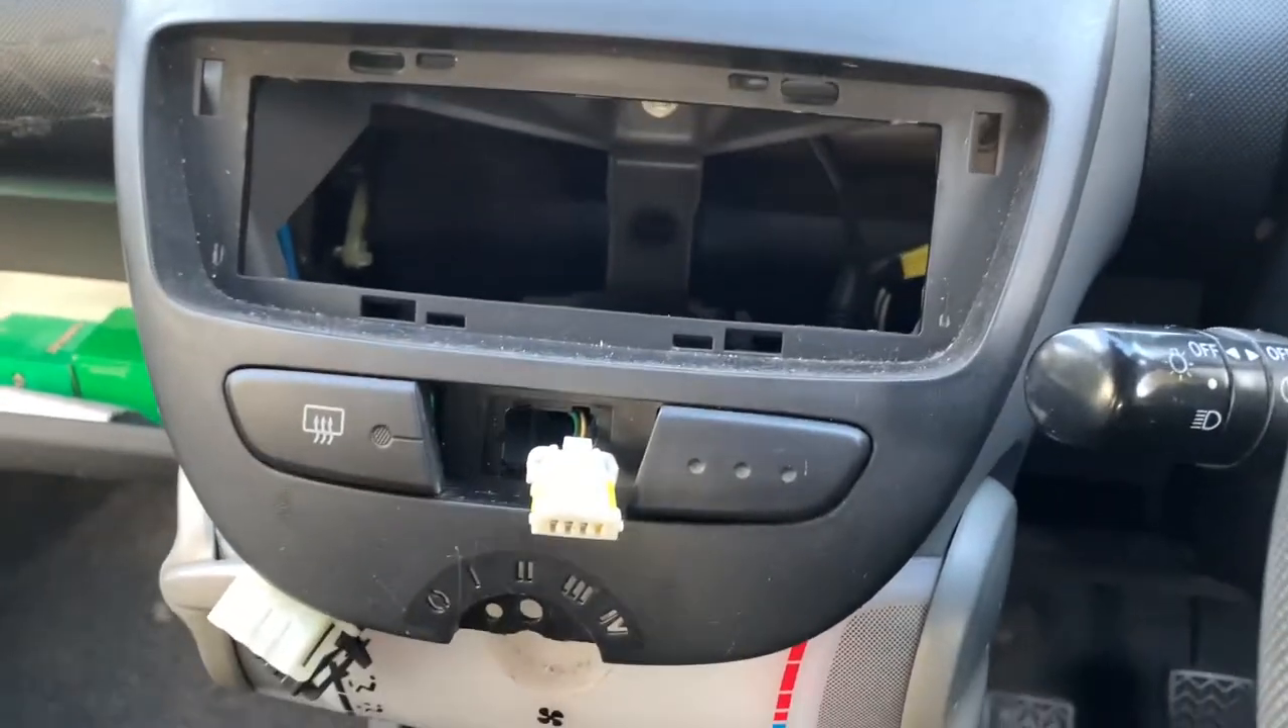So i've still got the radio in bits.